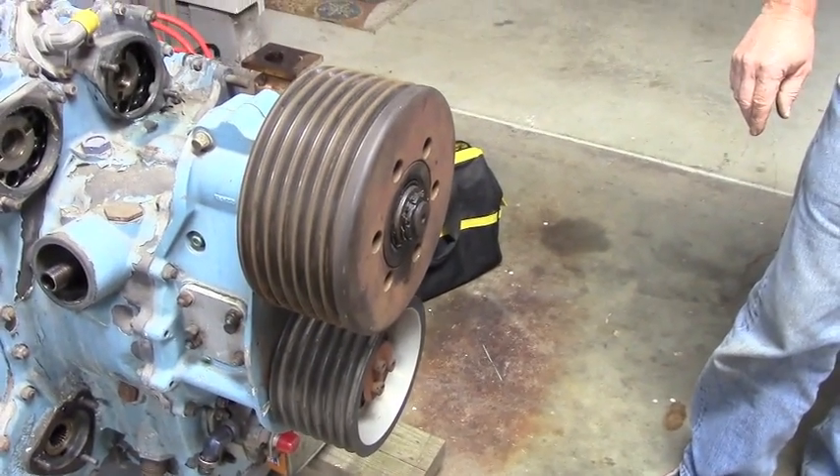Okay, got the belts removed, and that upper pulley is just an idler, spins easy.